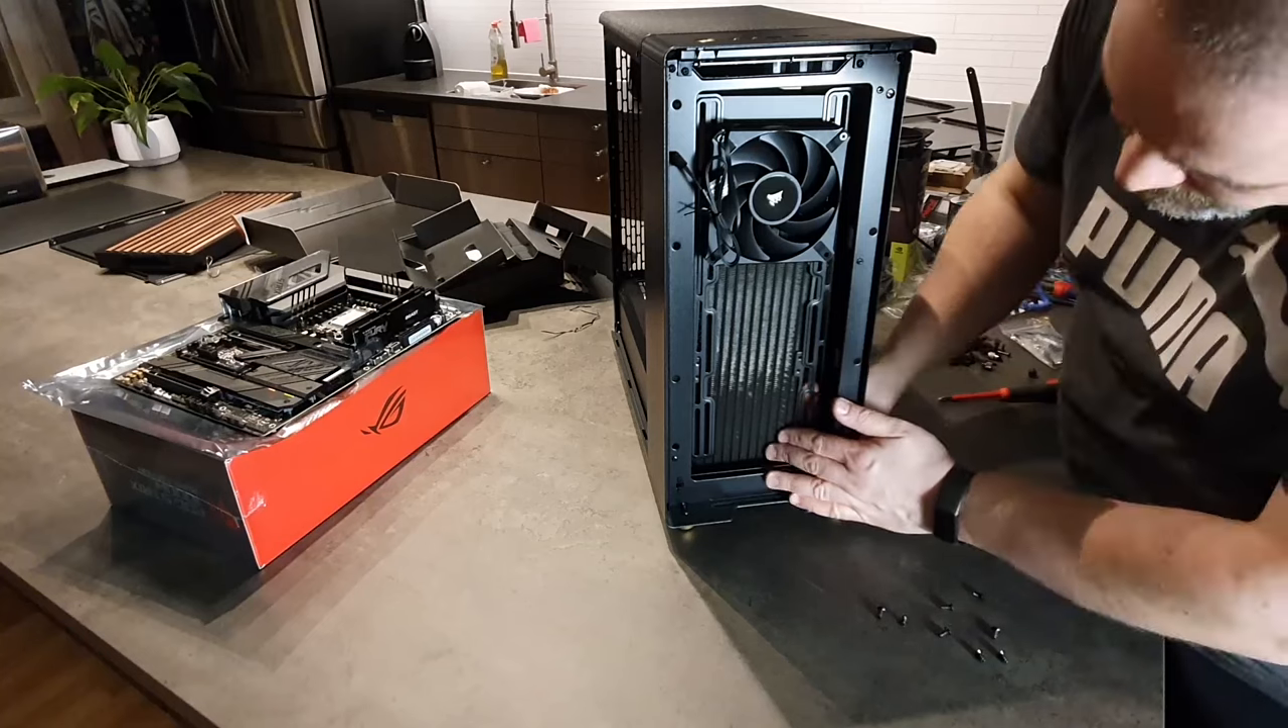As you can see here we have one of the radiators in place.